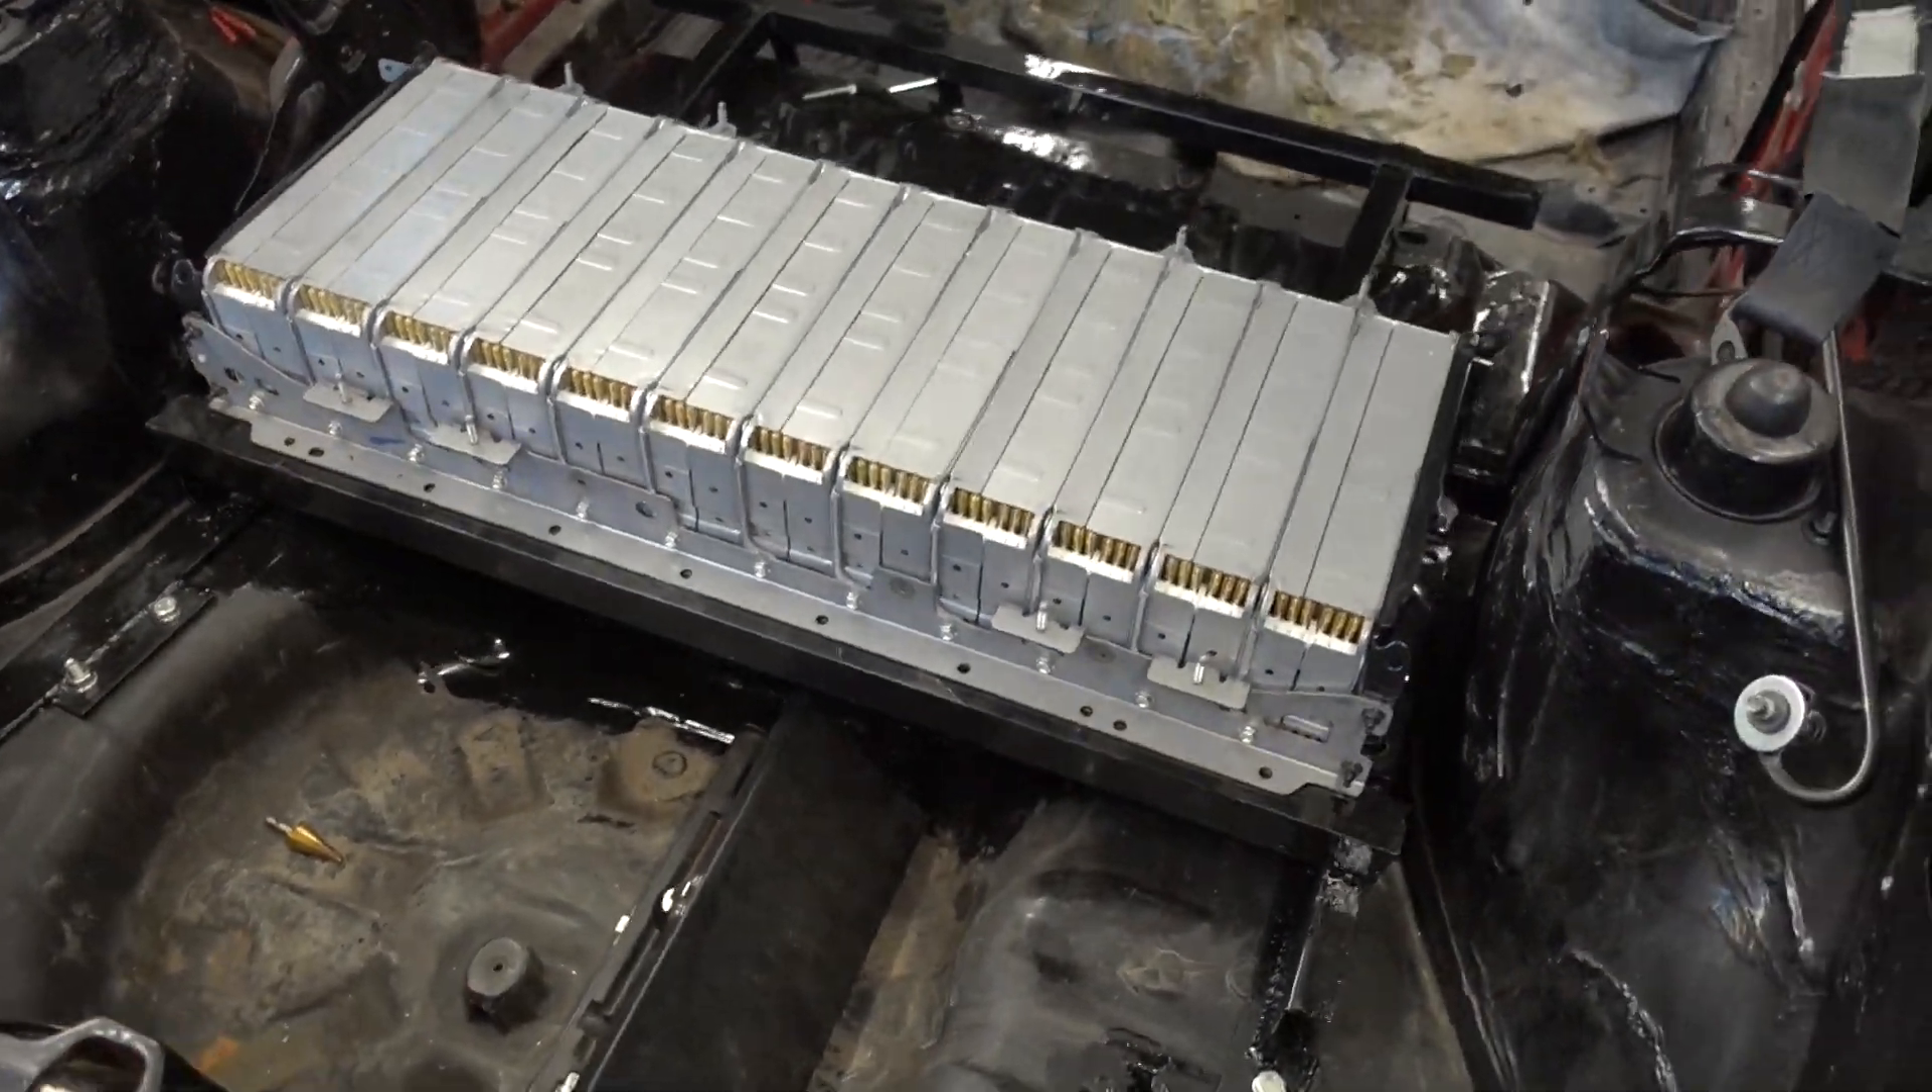We have a rear stack in place.